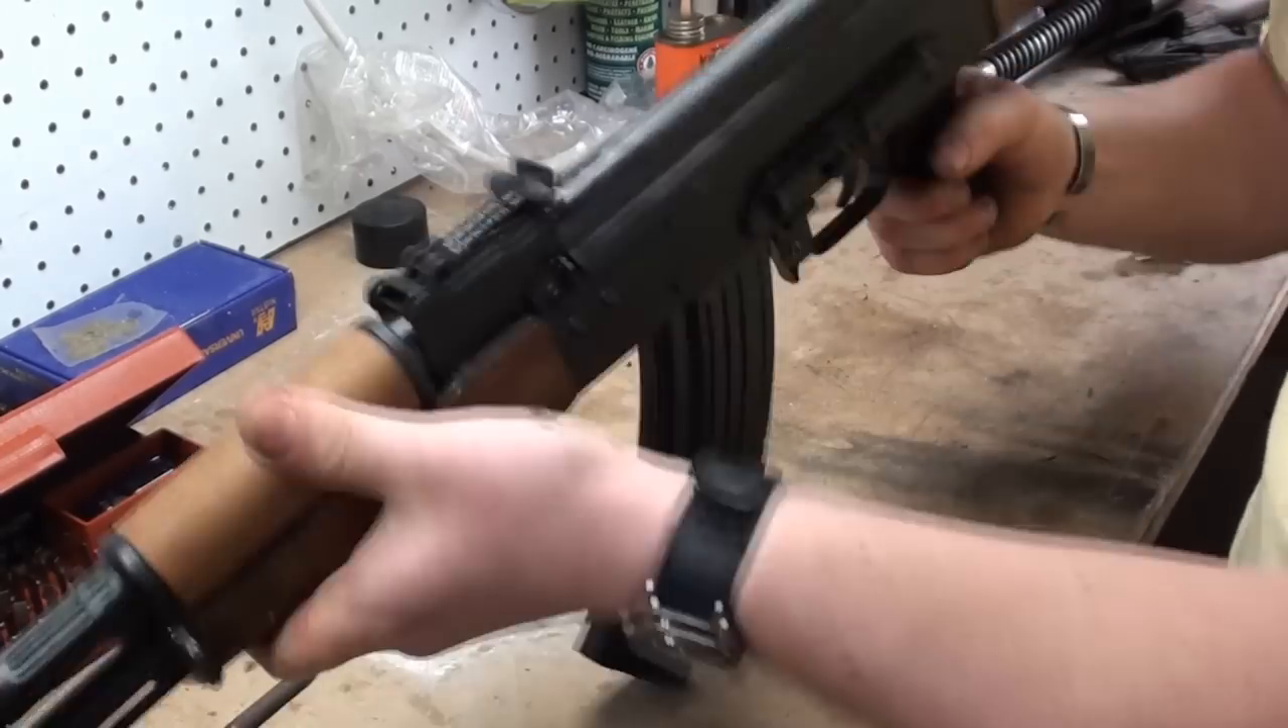Replace magazine, and you've got an AK that's back together.